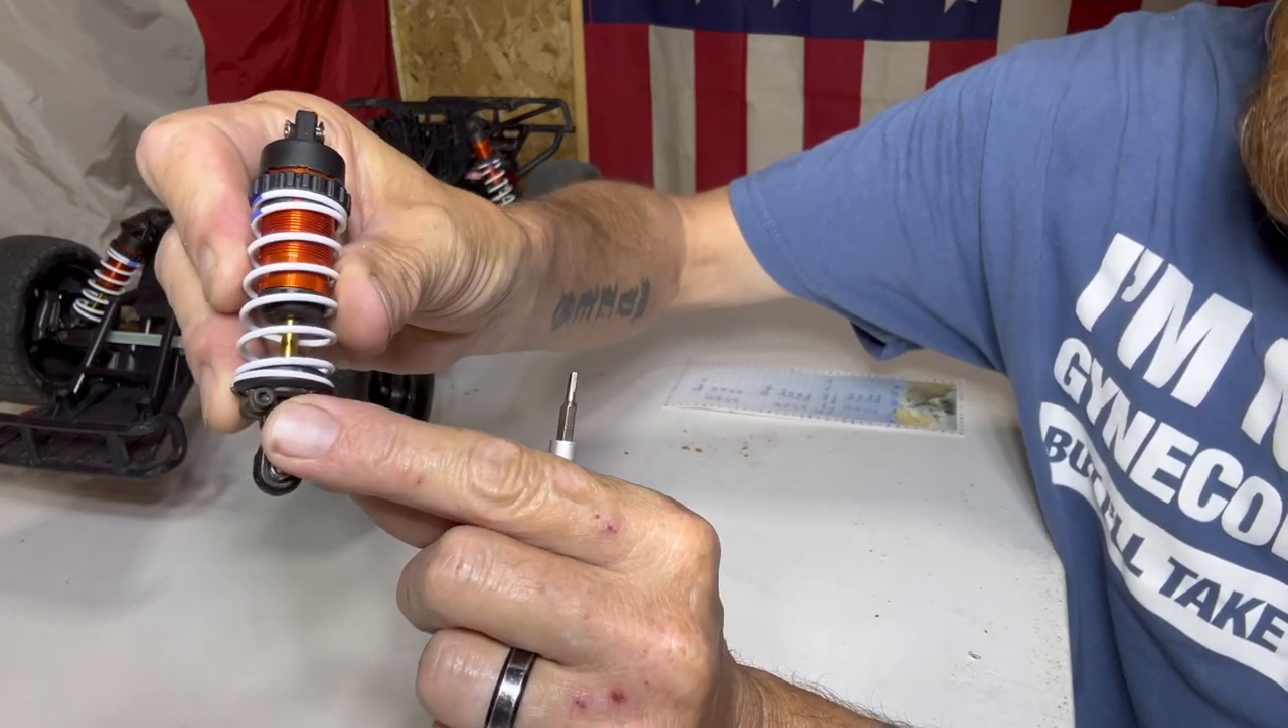All right so we've got the shock out.